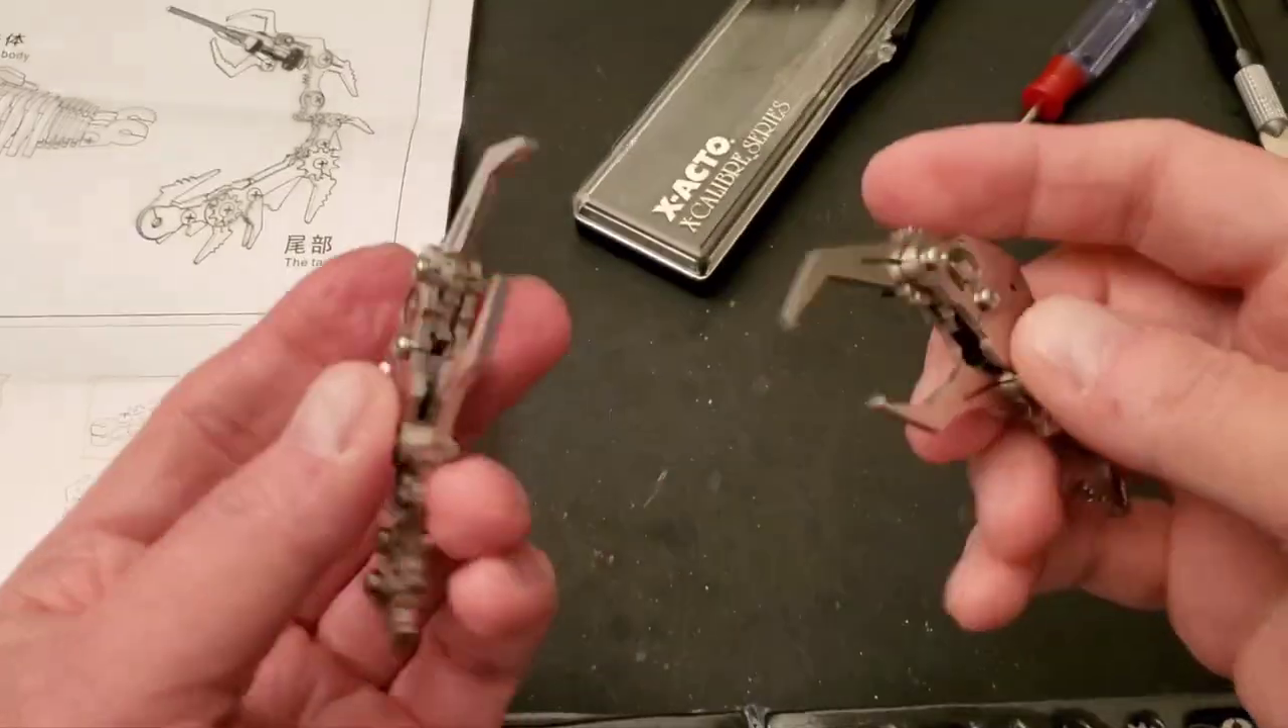So i got the claws done.